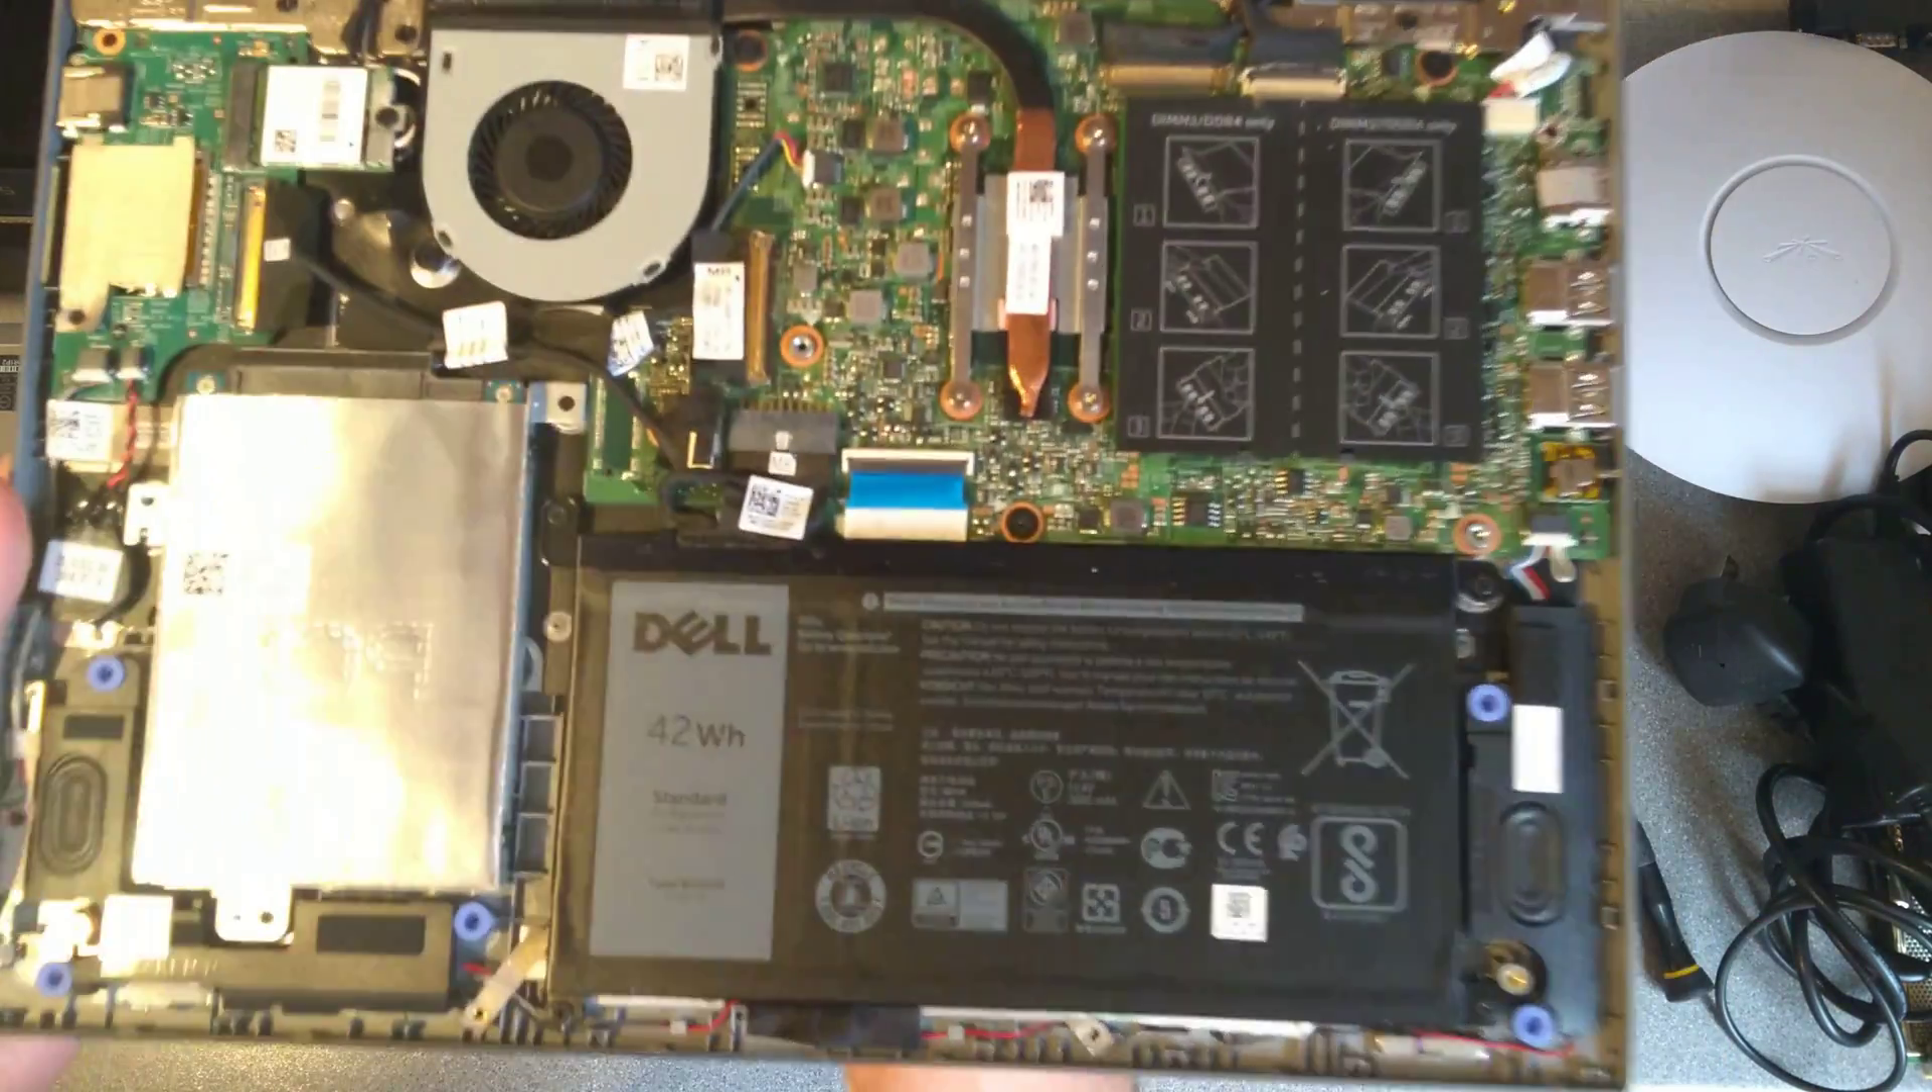And there we go, so that's the bottom cover removed.